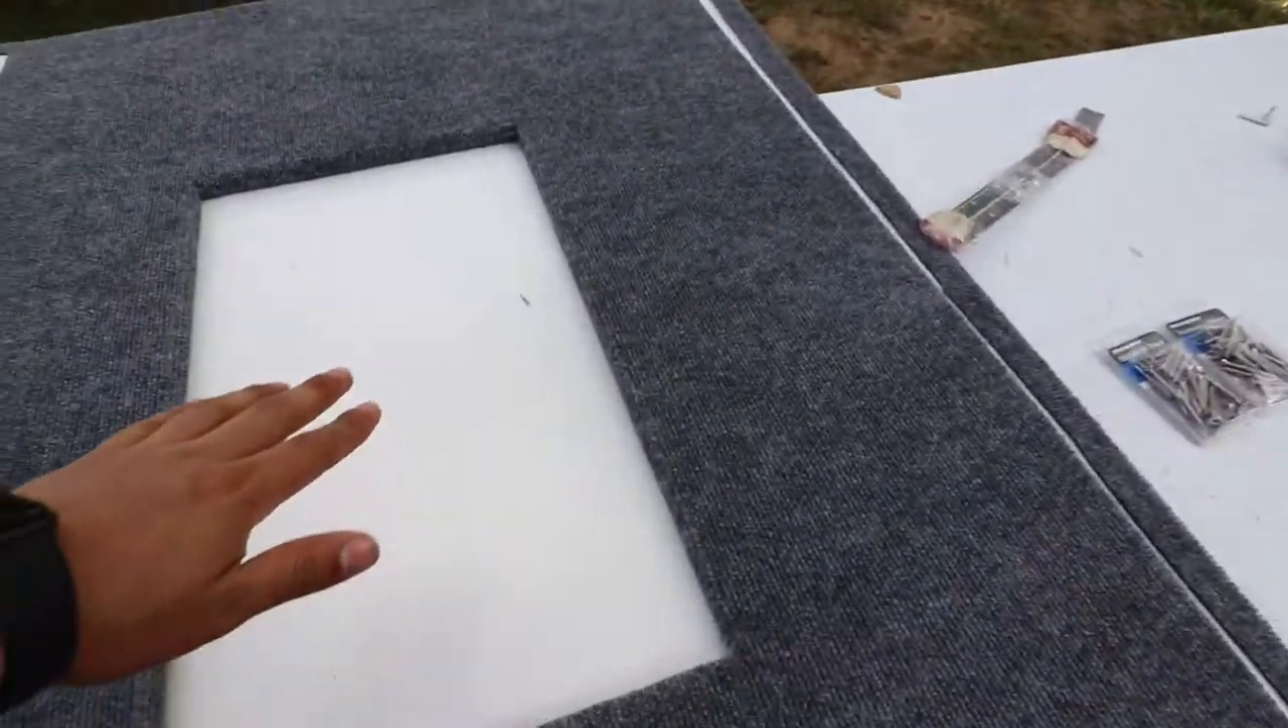The hatch is painted. It's just I didn't put carpet on it.